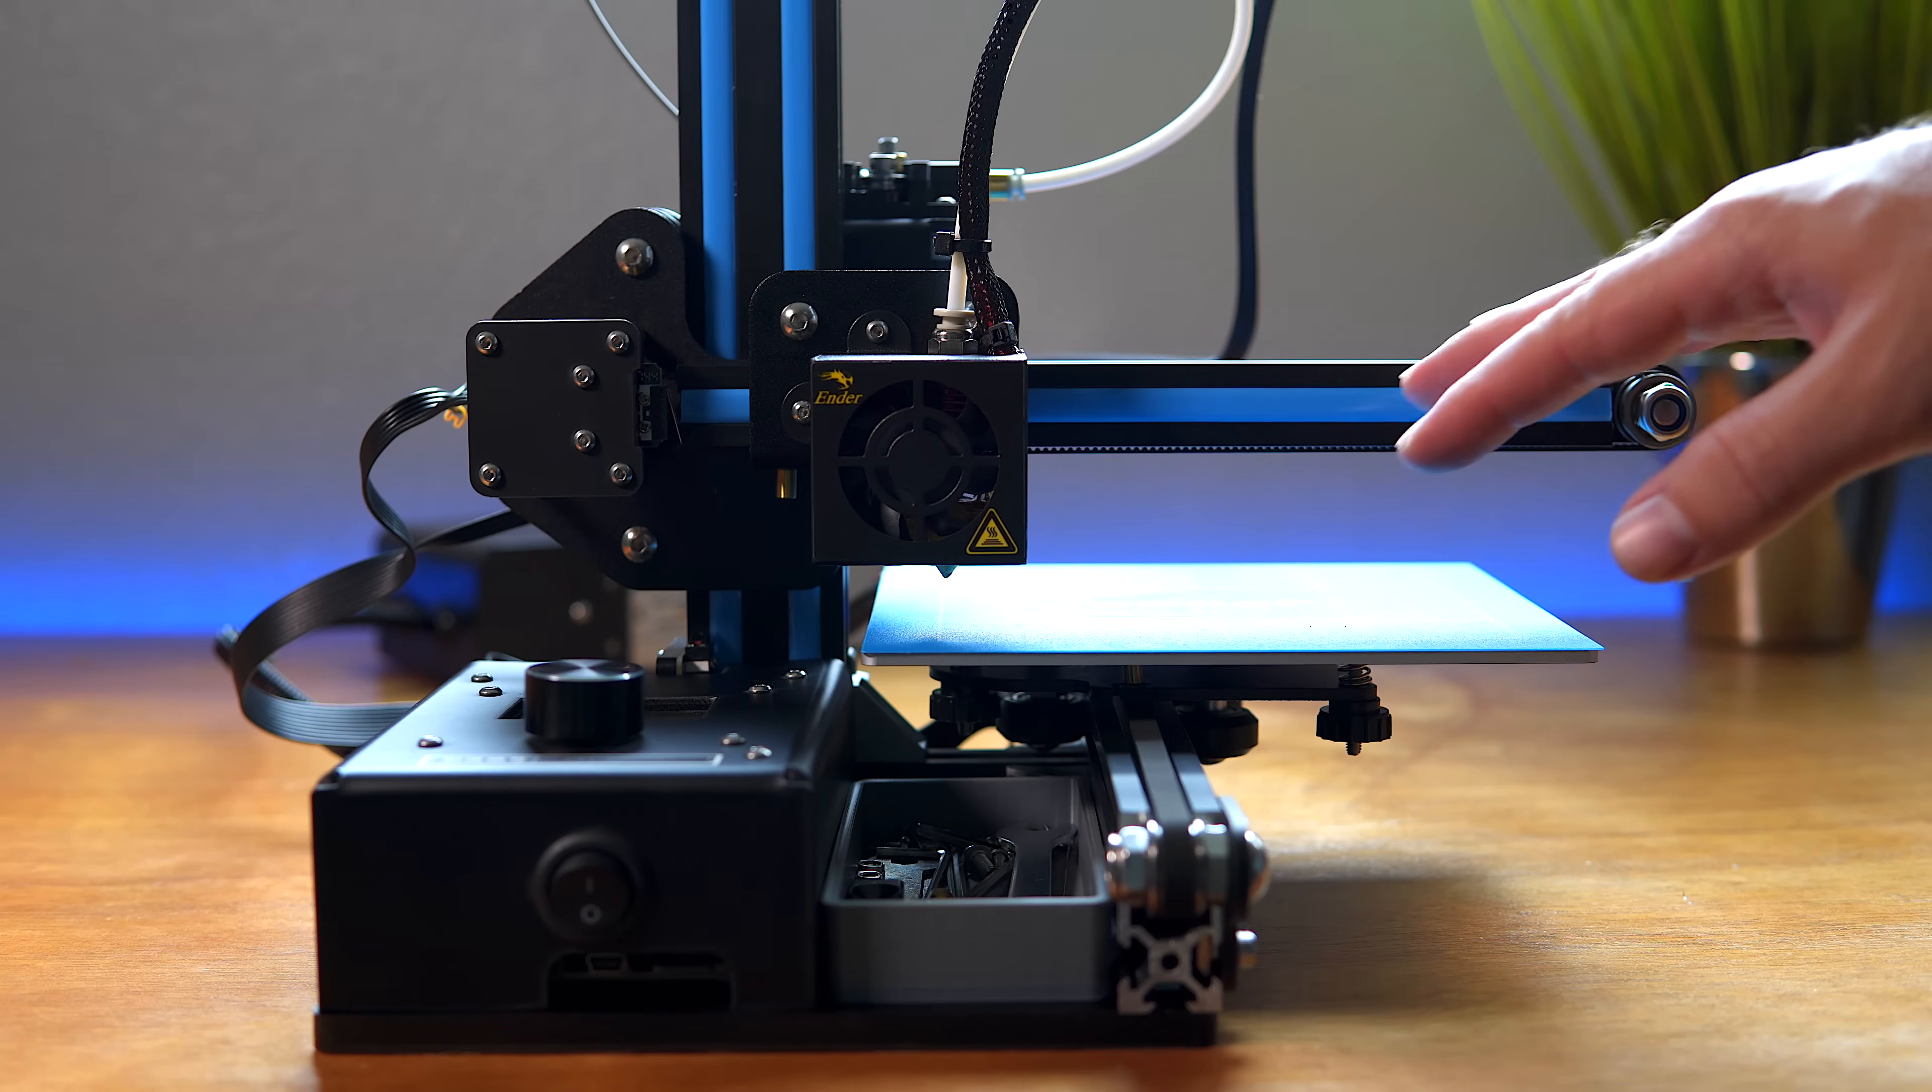Alright so the bed is on and everything is back on.